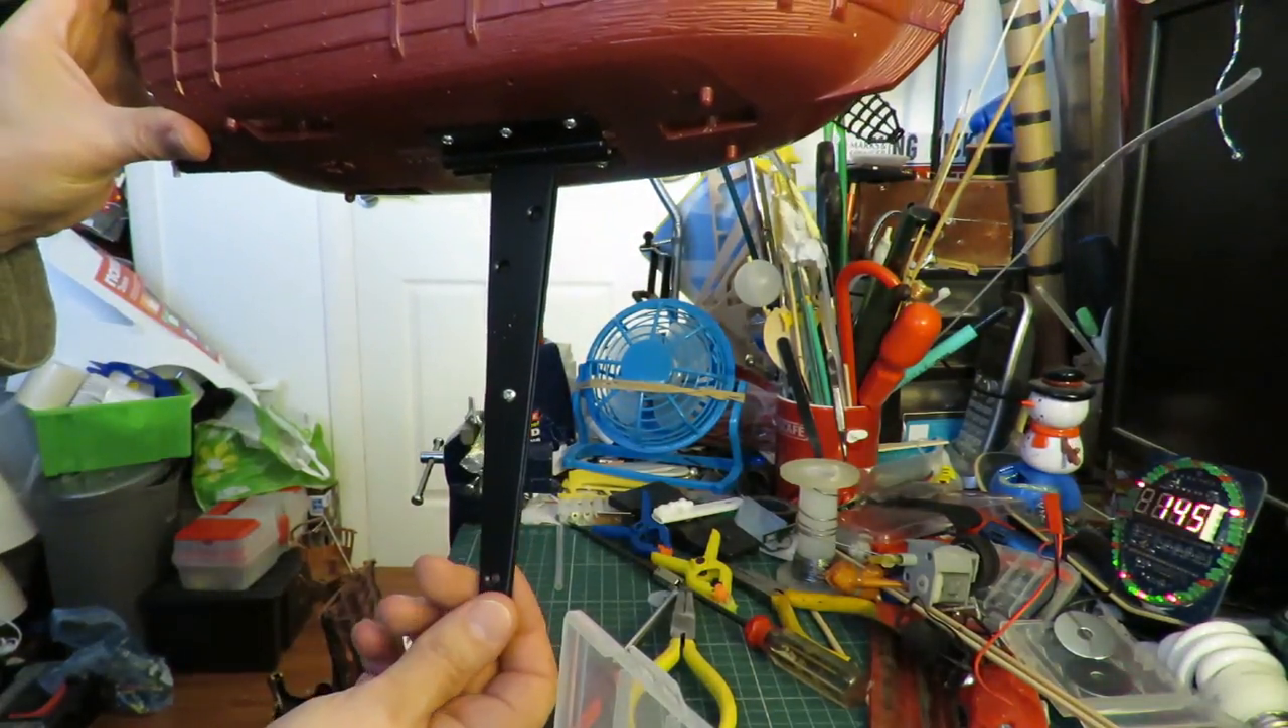There's our keel. I haven't put a weight on the bottom of it yet but that shouldn't be a problem.